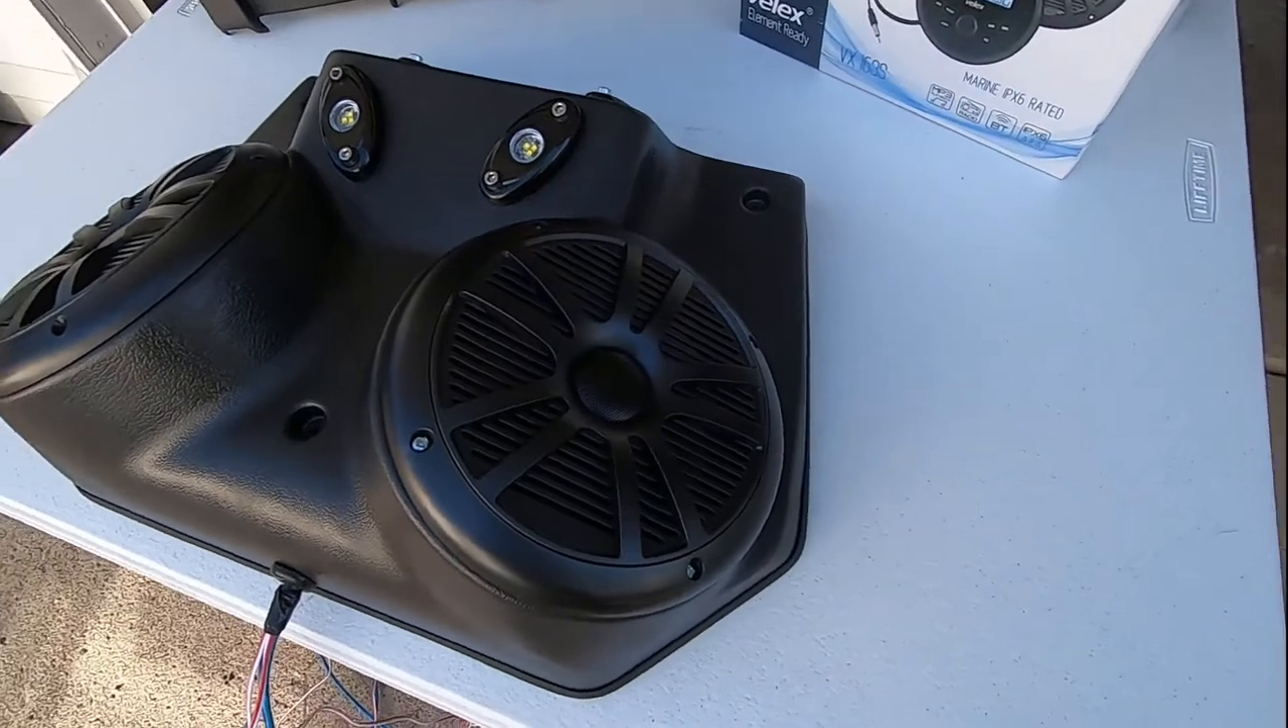All right, so I got the six and a halfs installed in the ceiling console here.